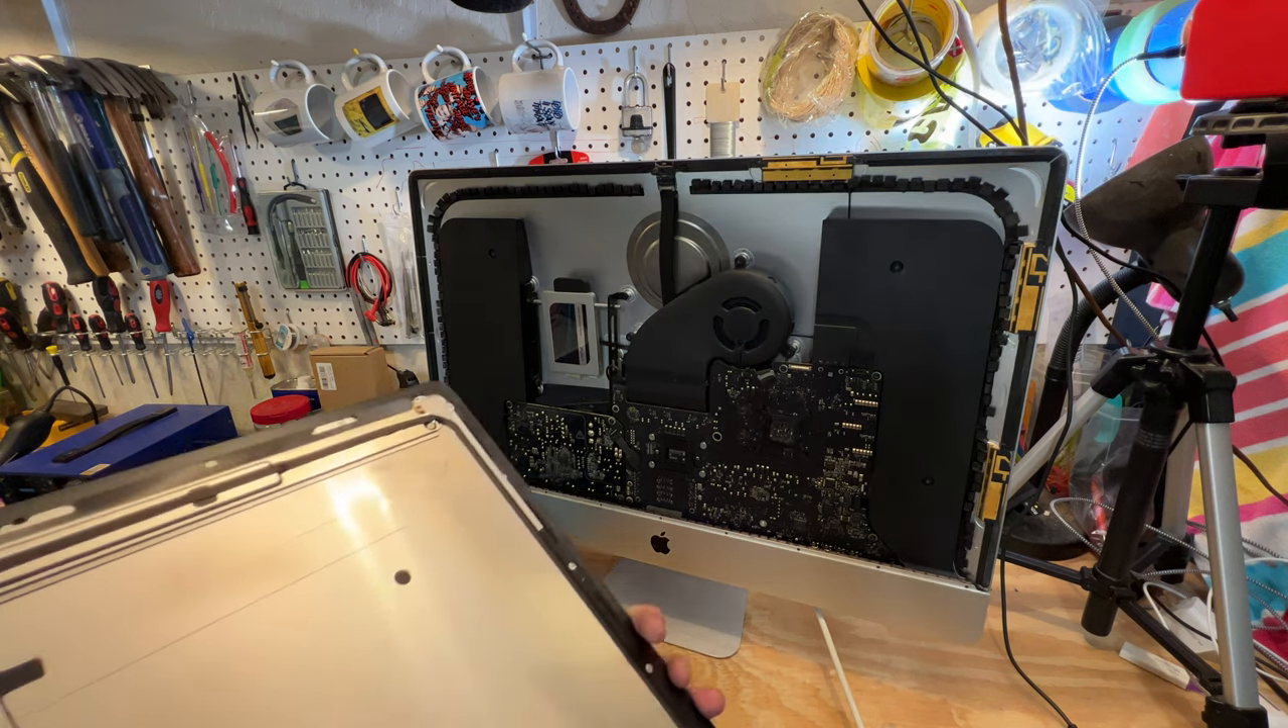Okay, so we've got the screen removed from it here.